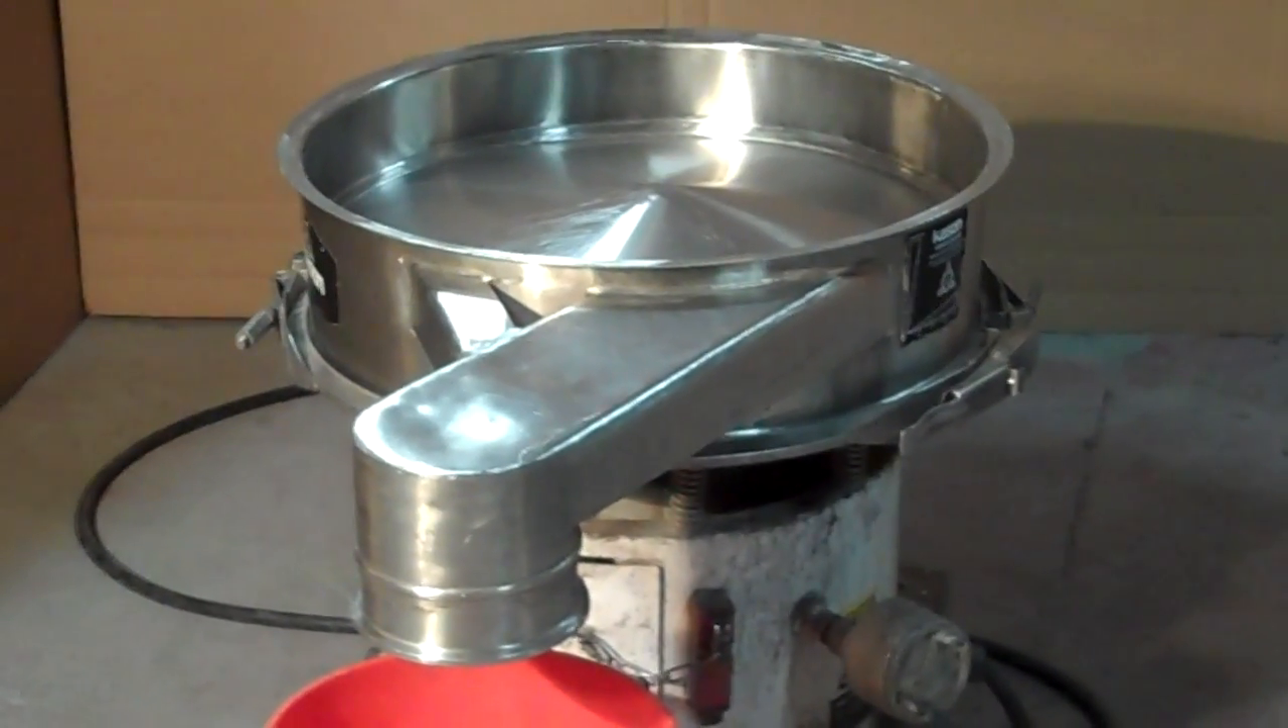We already have the discharge frame installed on the unit and clamped down and tightened properly.